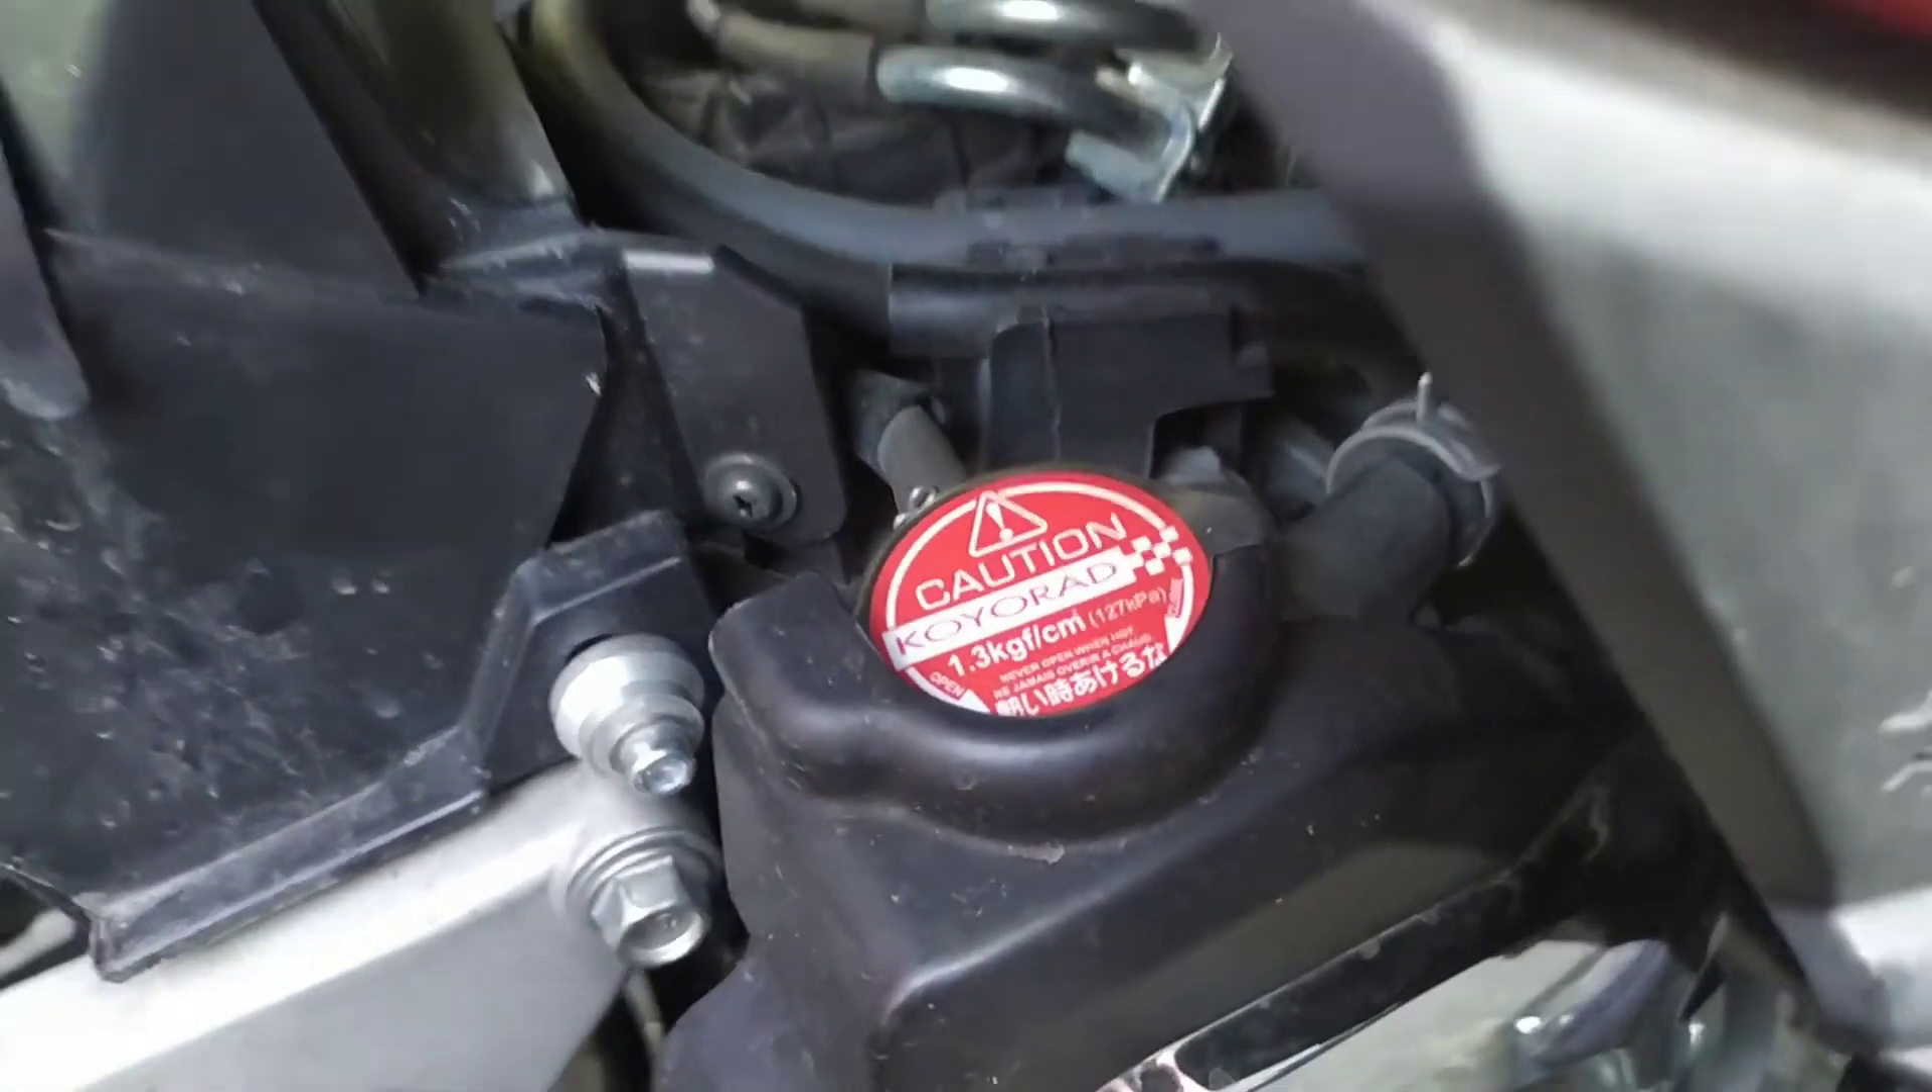Nah ini stiker tutup radiator merek terkenal Foyoret Sudah terpasang di motor vario.